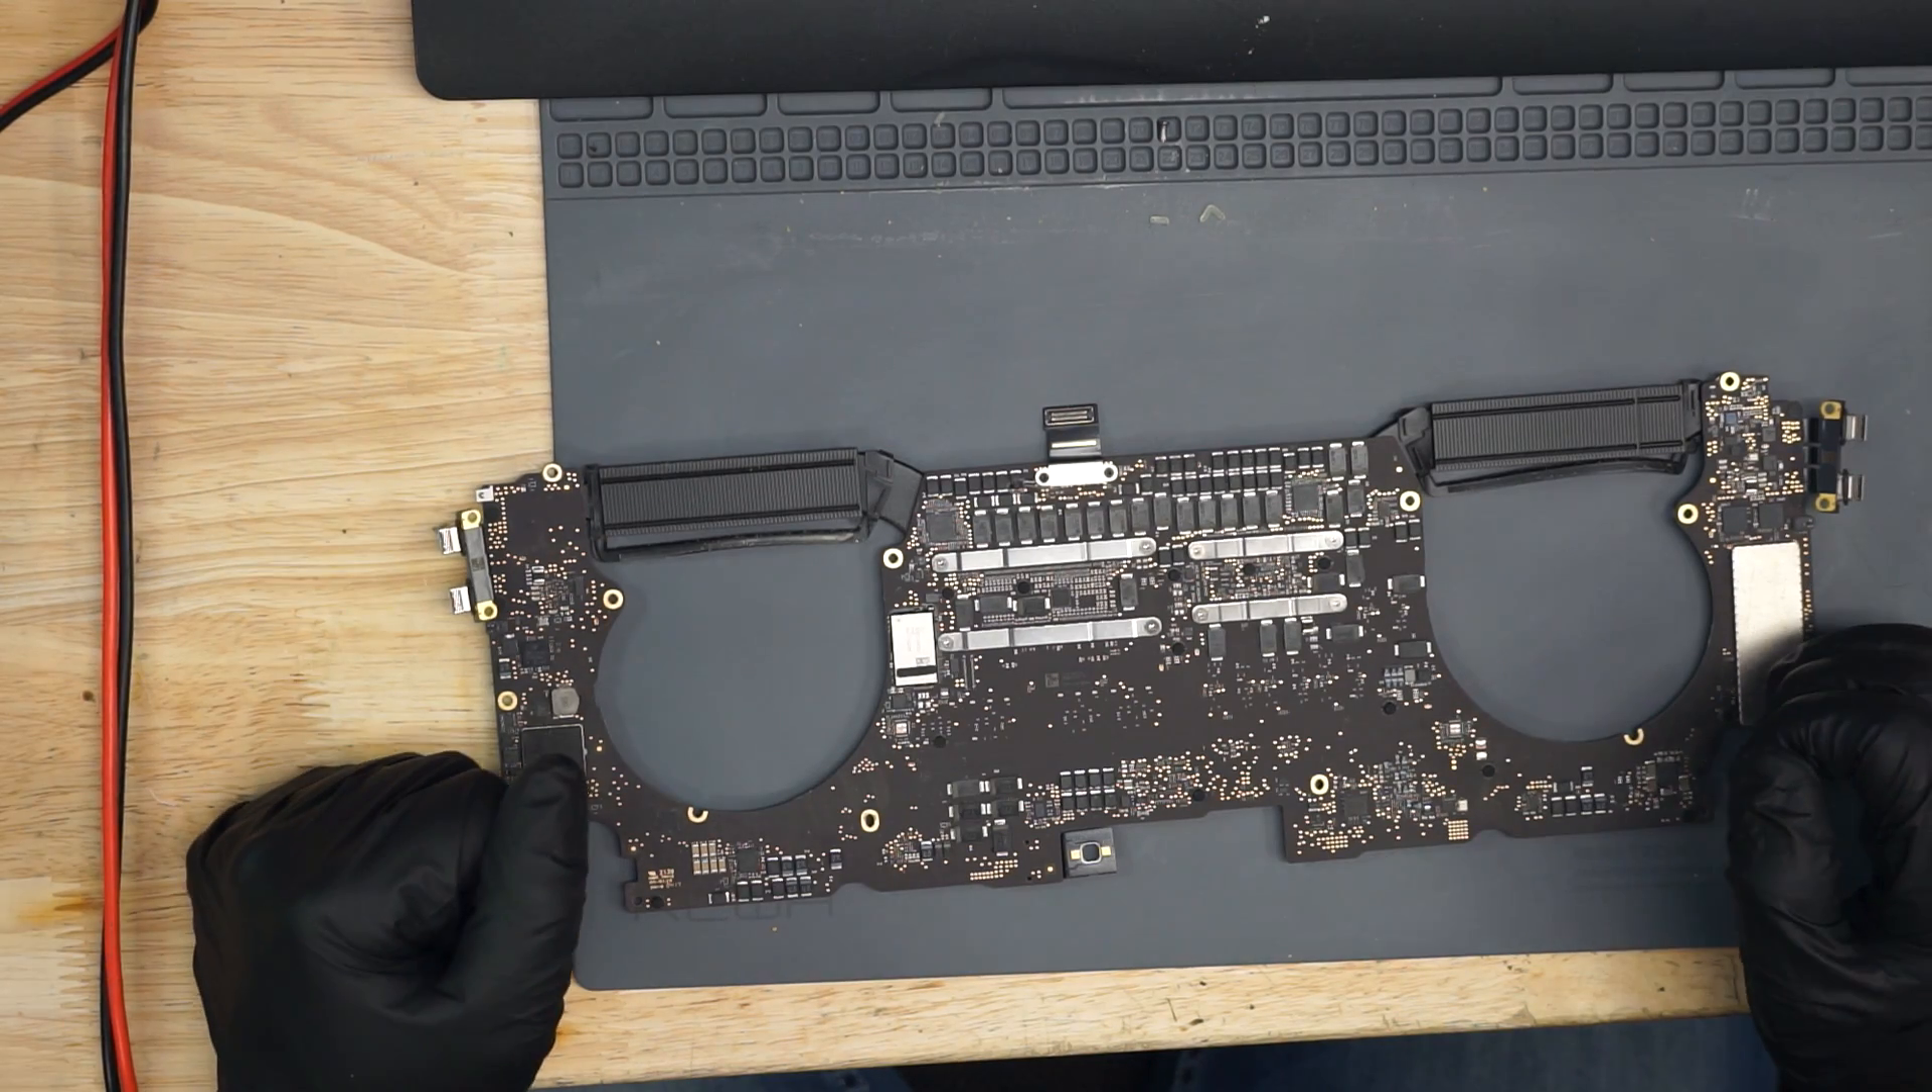So the board is out and on the desk.